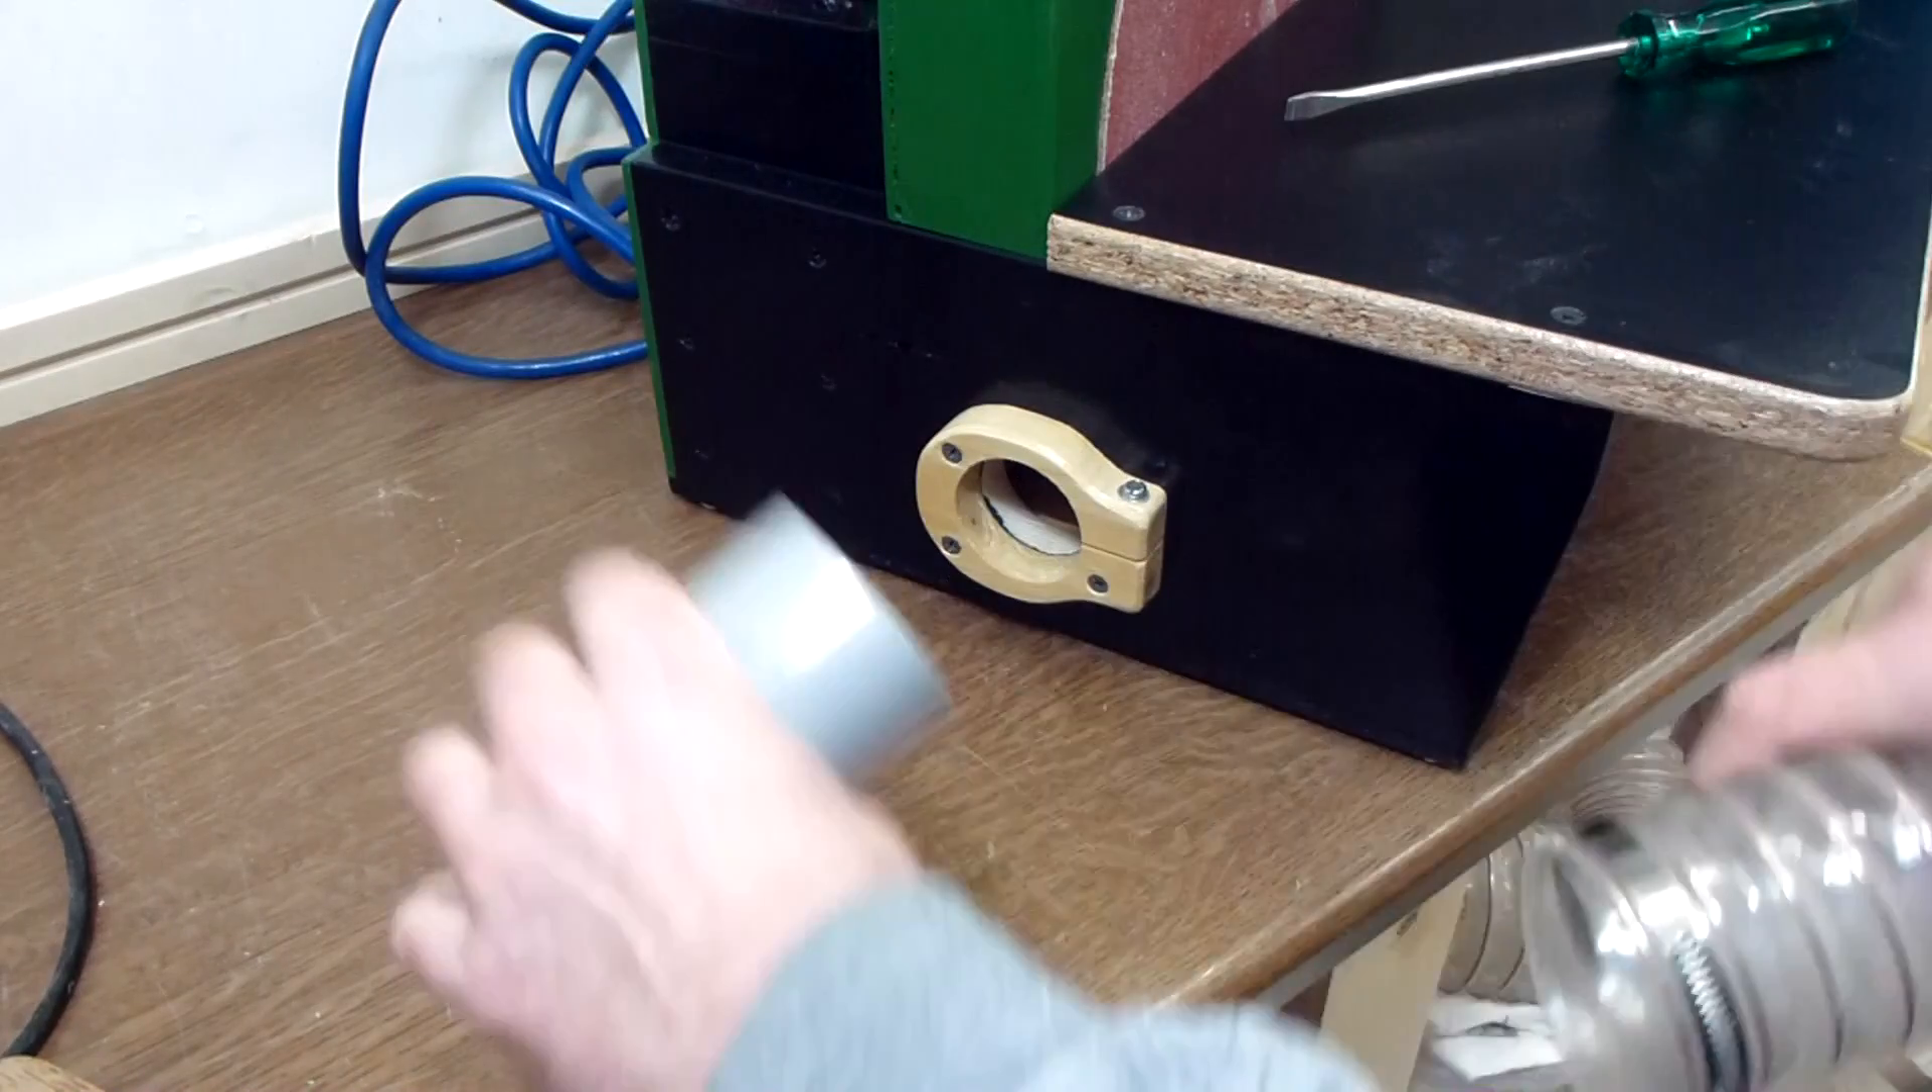So the last thing the sander needs is the connection to the dust collection system.